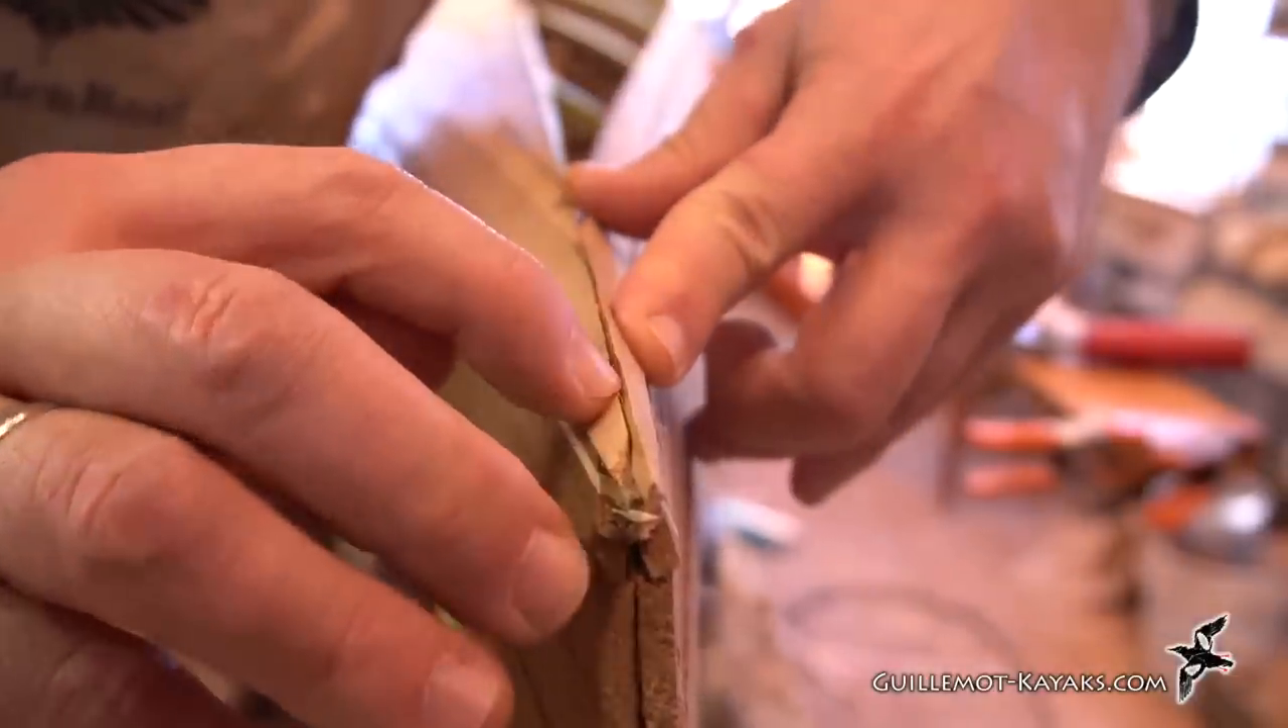See, I'm opening up a slight gap right along that top edge.